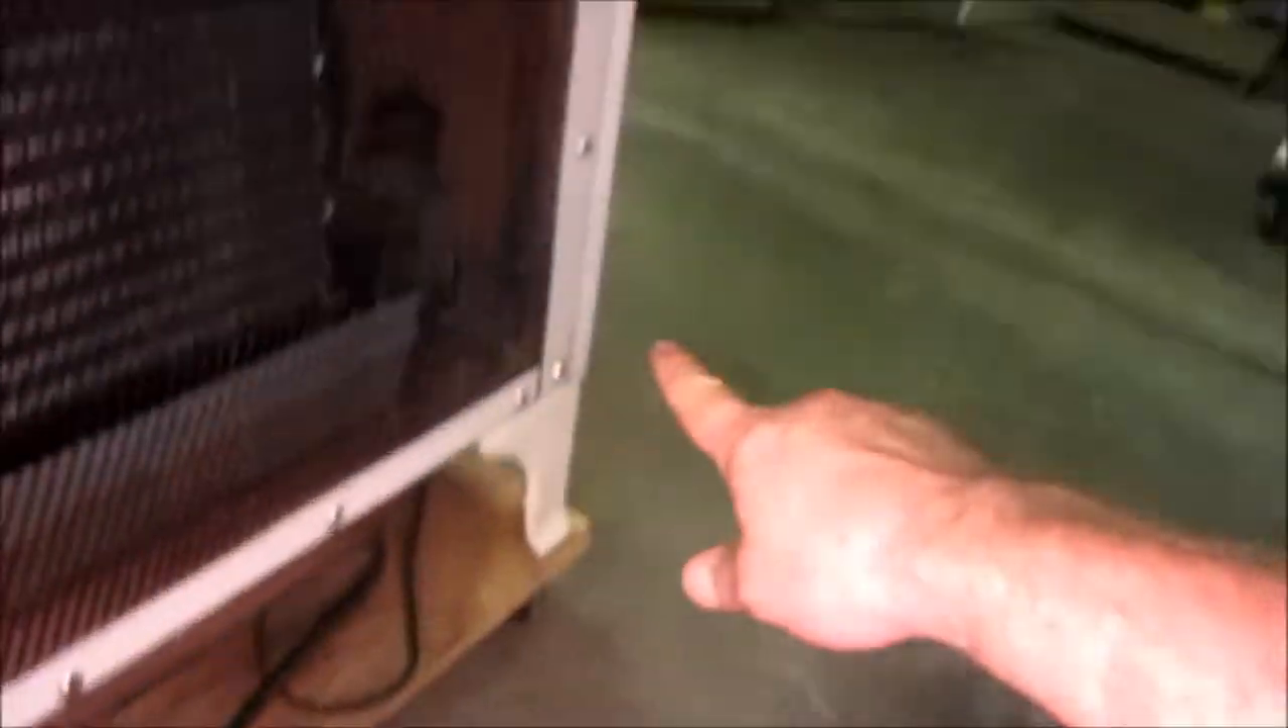I finished putting all the trim back on around here that holds the screen in place to keep pets and children from getting caught in the moving parts.